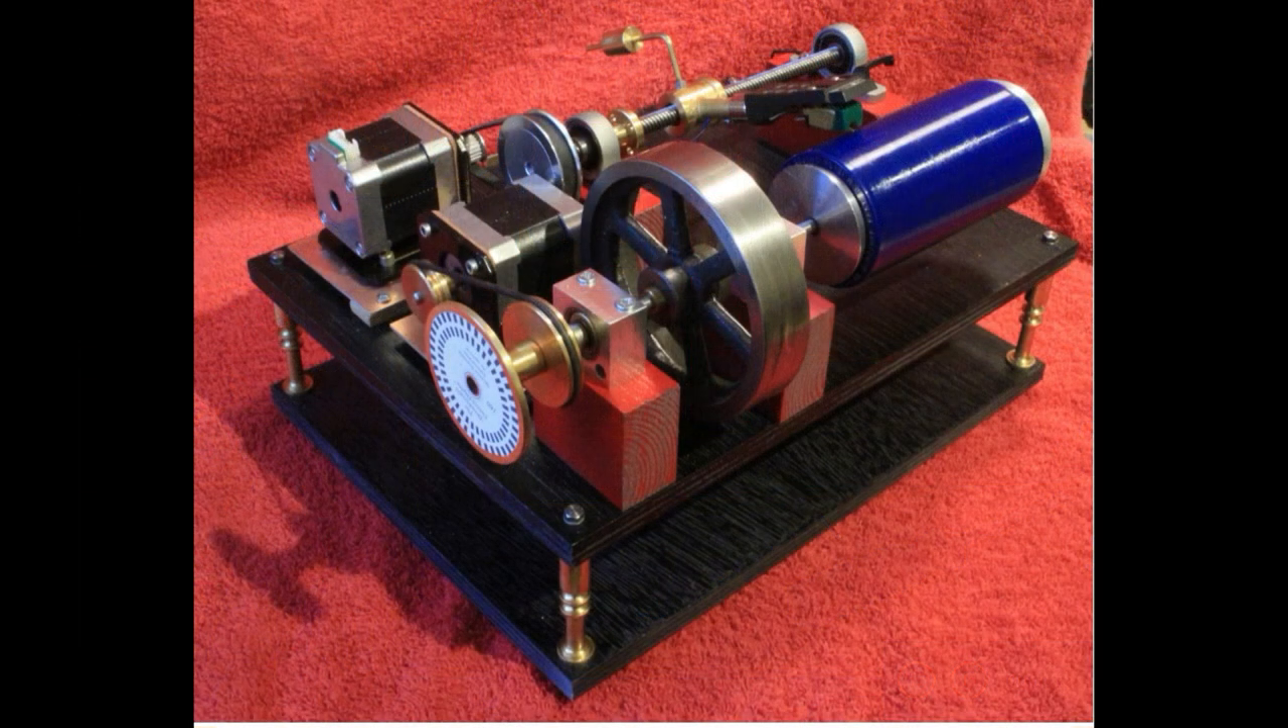Here we are all the top decks in place.